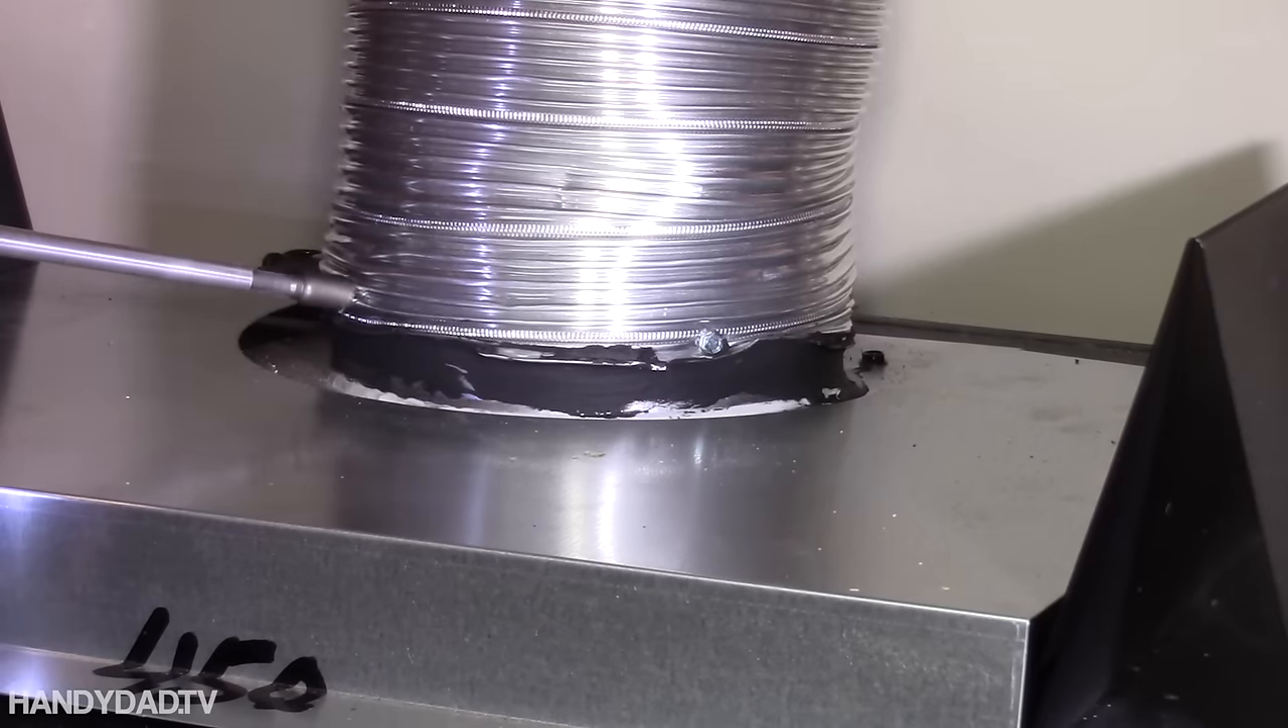The outer vent tube was attached with more sealer and screws.